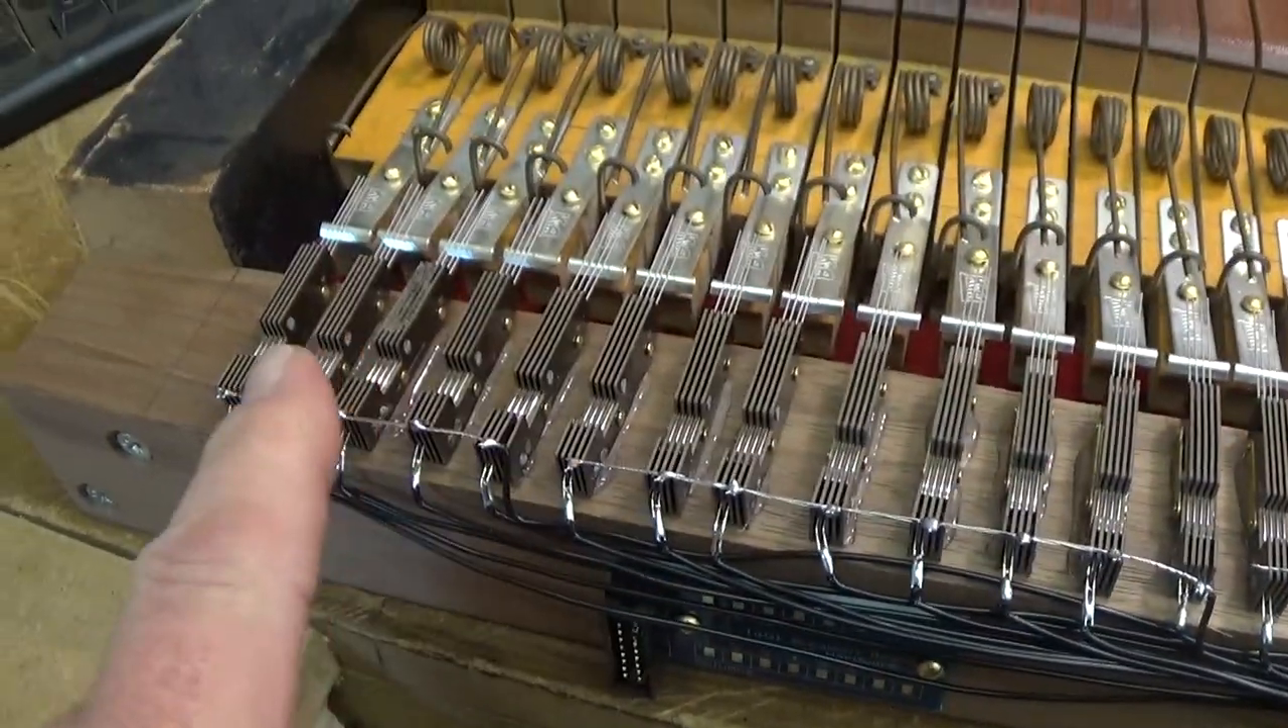I've finished wiring up all of the contacts now. As you can see, we've got a wire from each one.